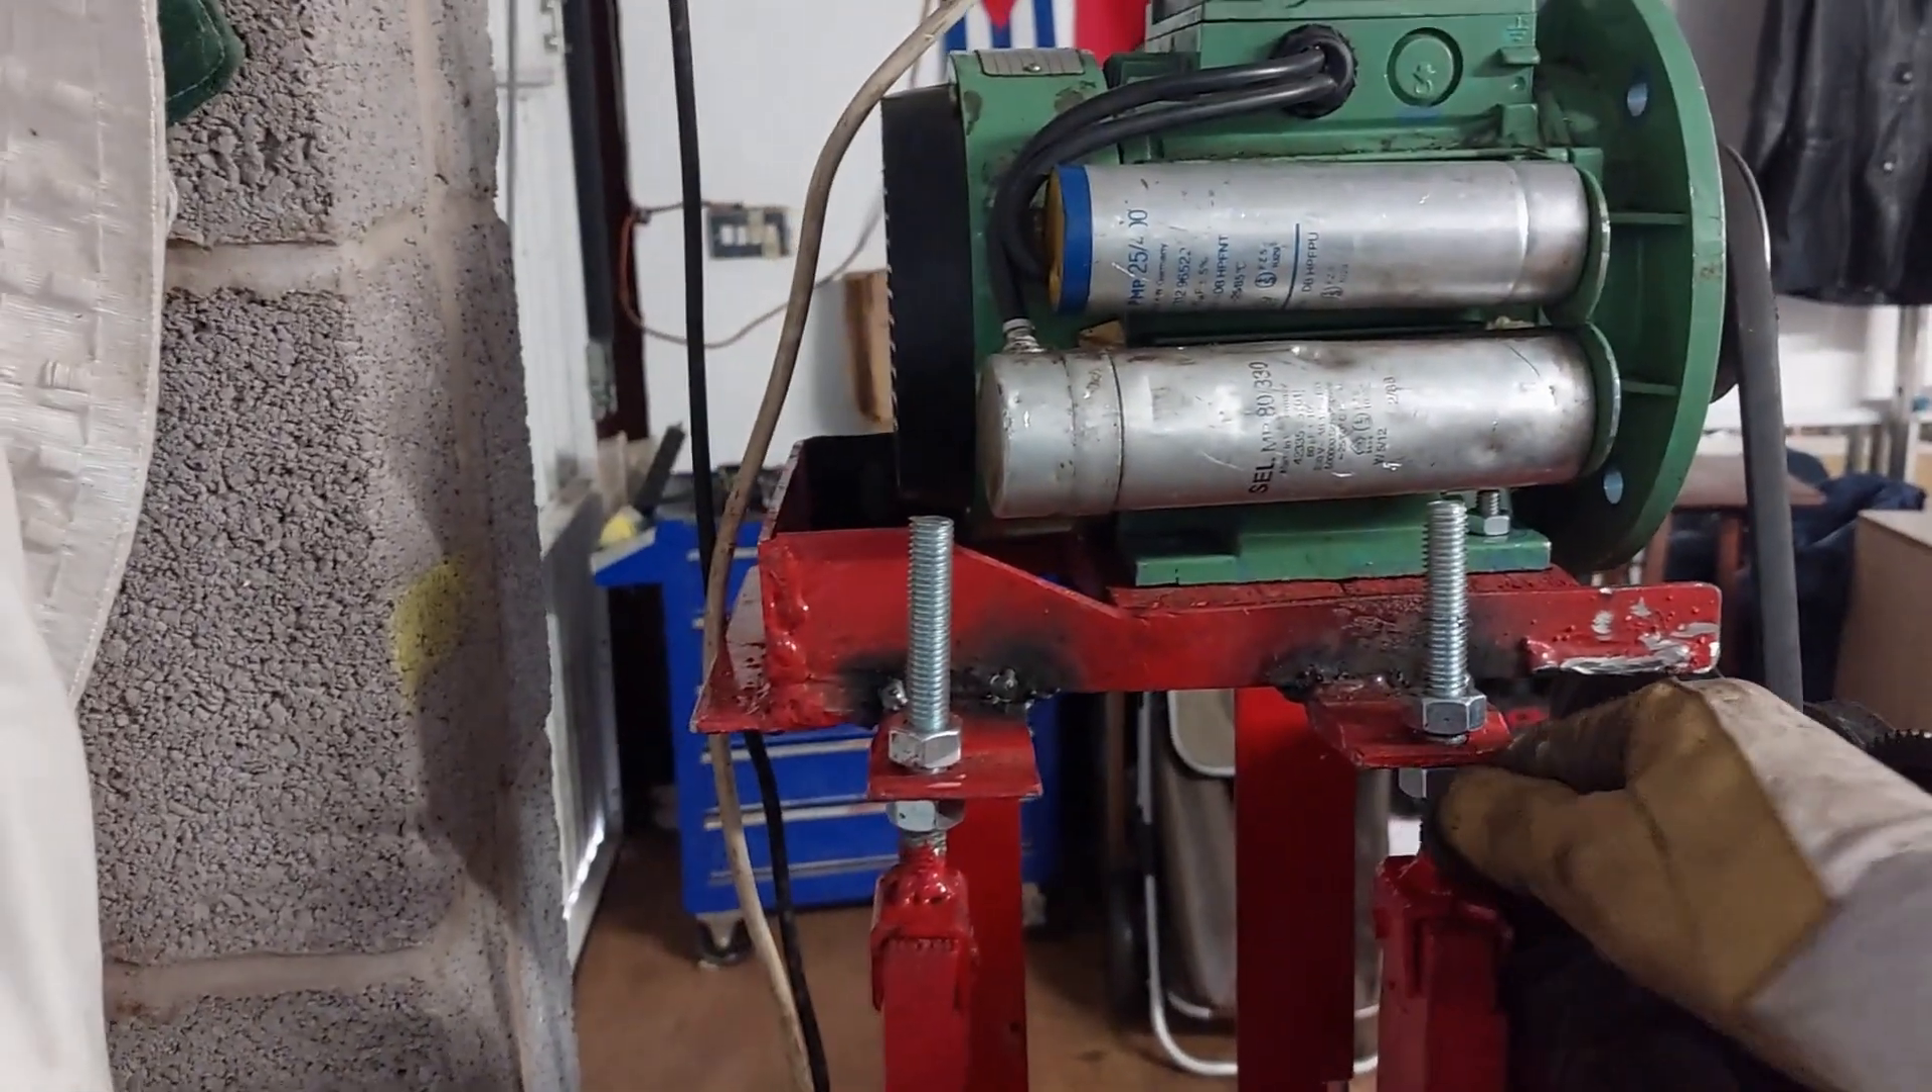Here's the motor mounted so it's mounted on top.